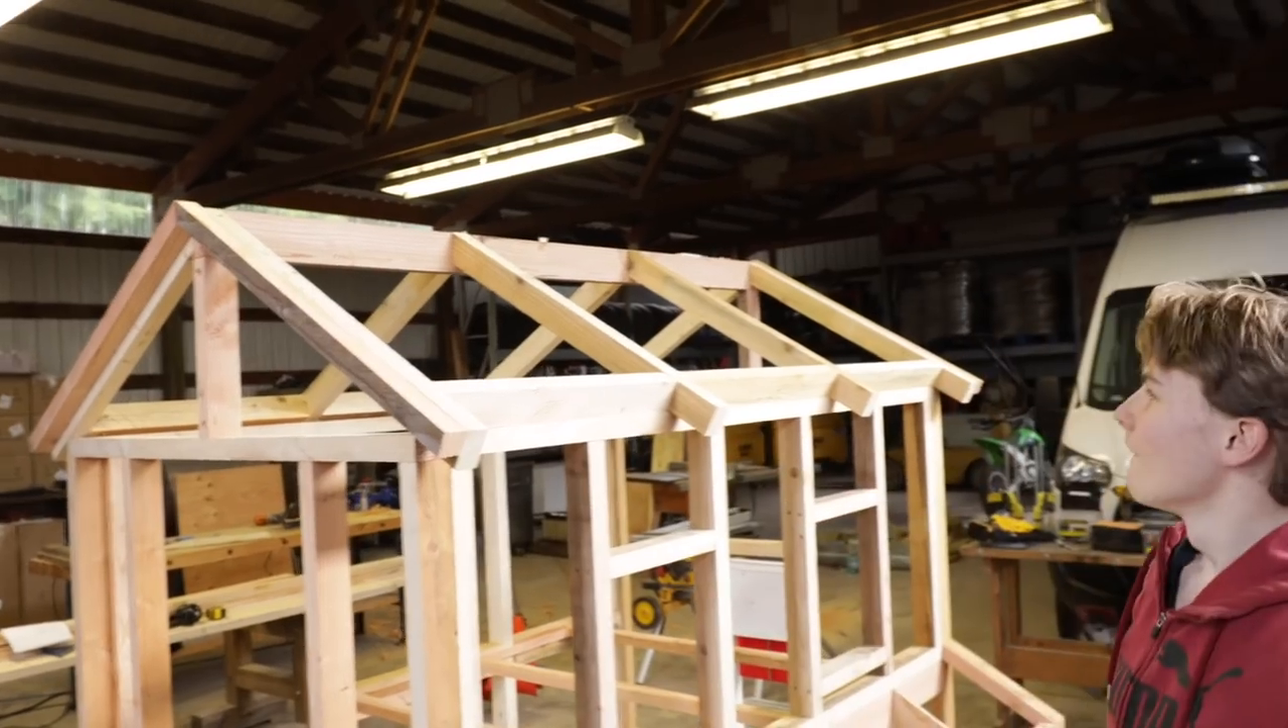And then we worked on making sure all of the rafters and center beam and everything were on.